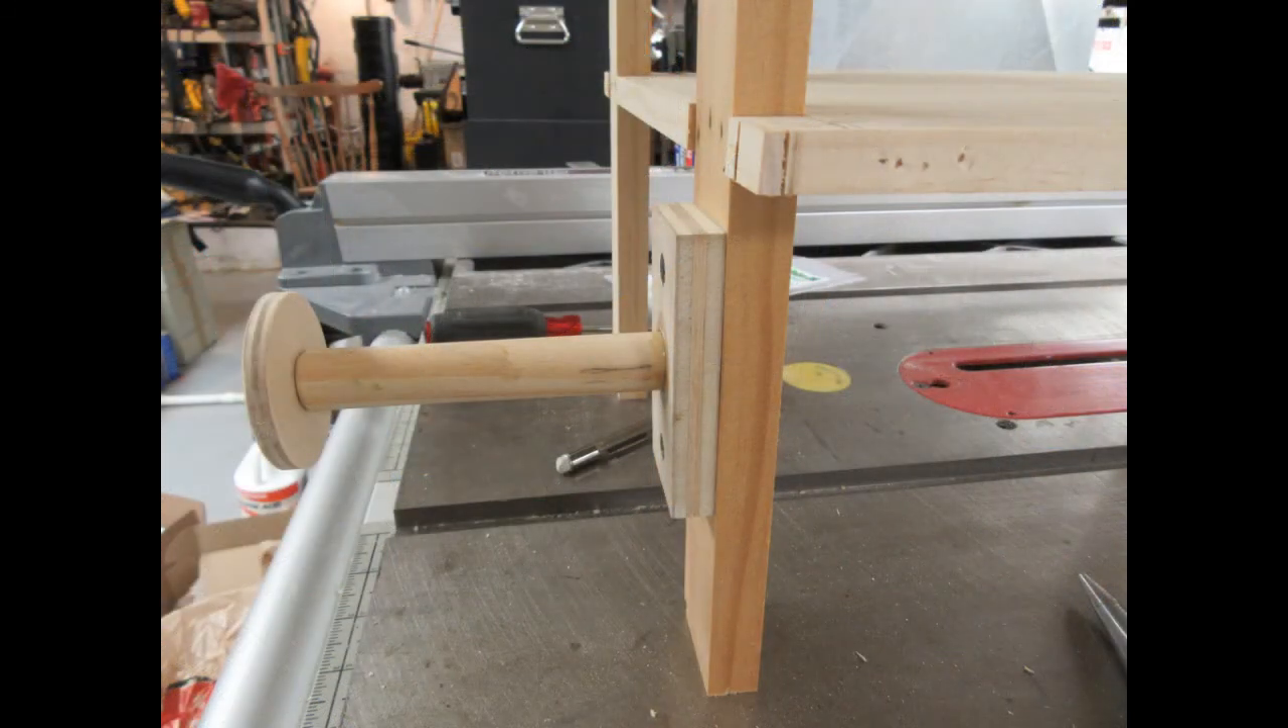A couple of pilot holes in the left front table leg and the bracket went on pretty nicely.